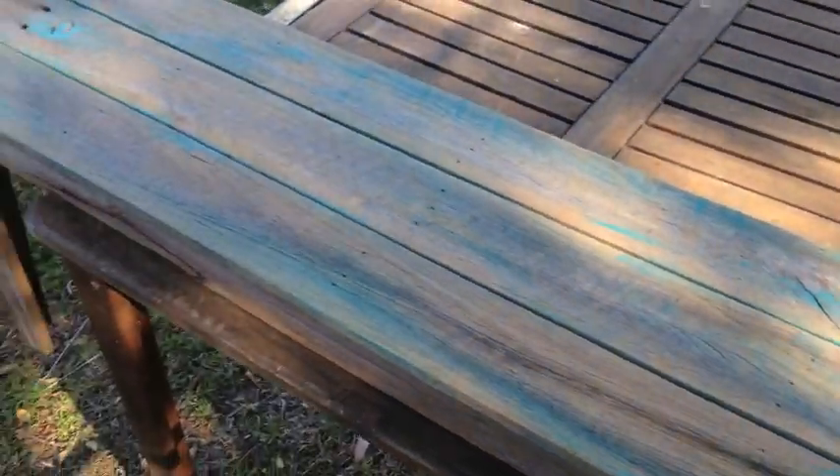So there you go. The top's on.